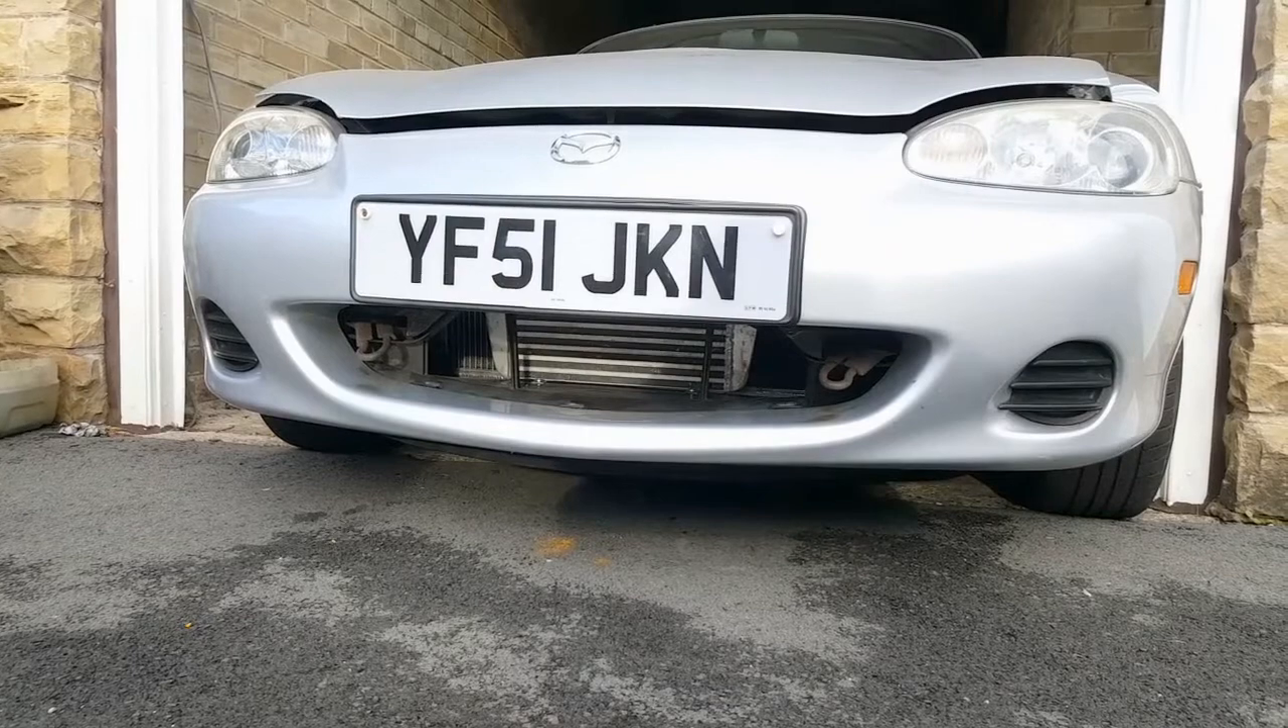Everything is back together, and that intercooler is sitting just where it needs to be in front of the car.